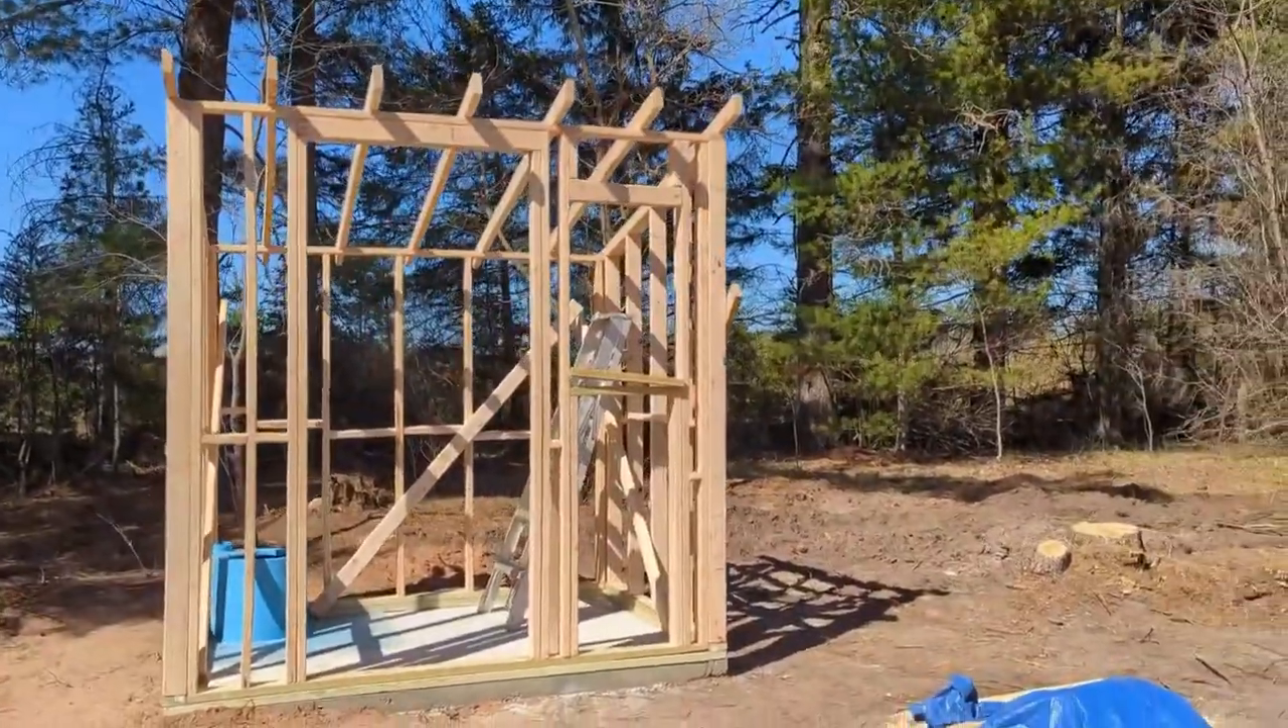The roof is framed.